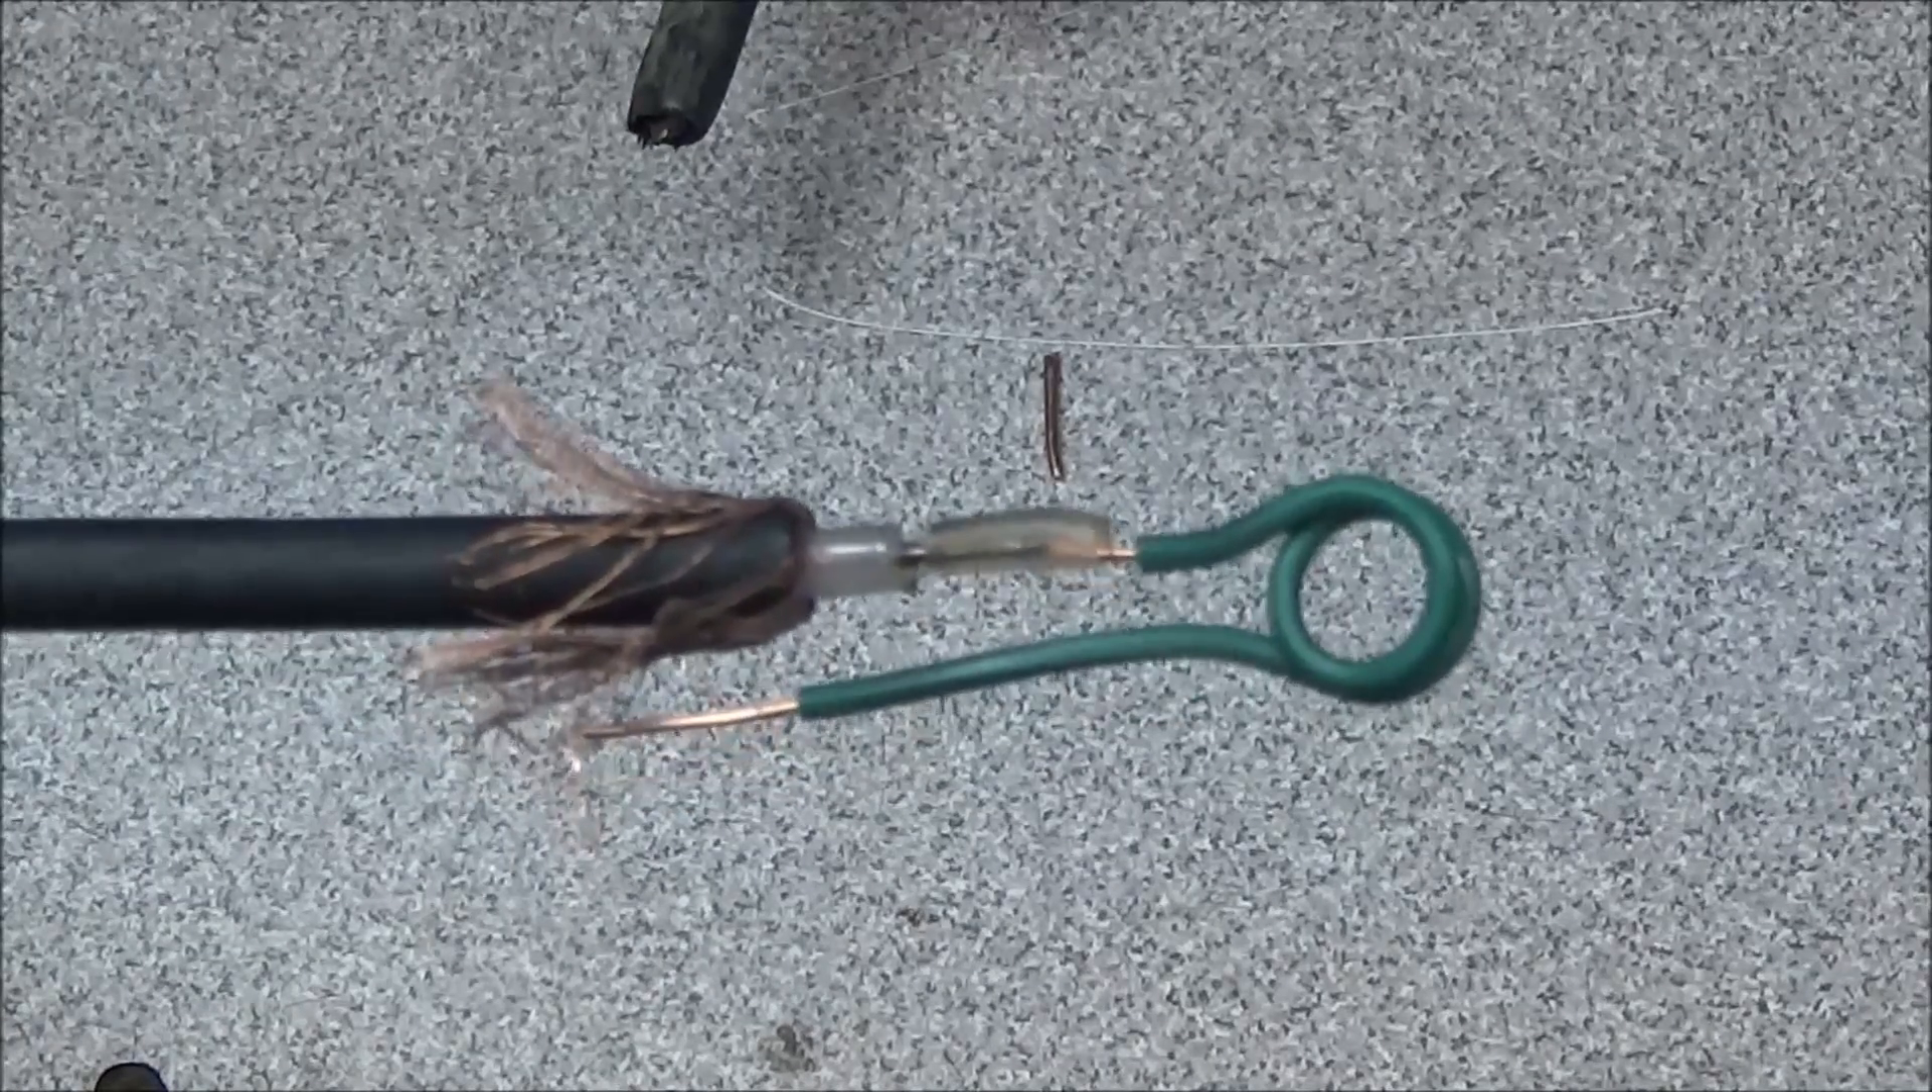Now you can see we have the center conductor connected to the coil and there's a piece of heat shrink over it.